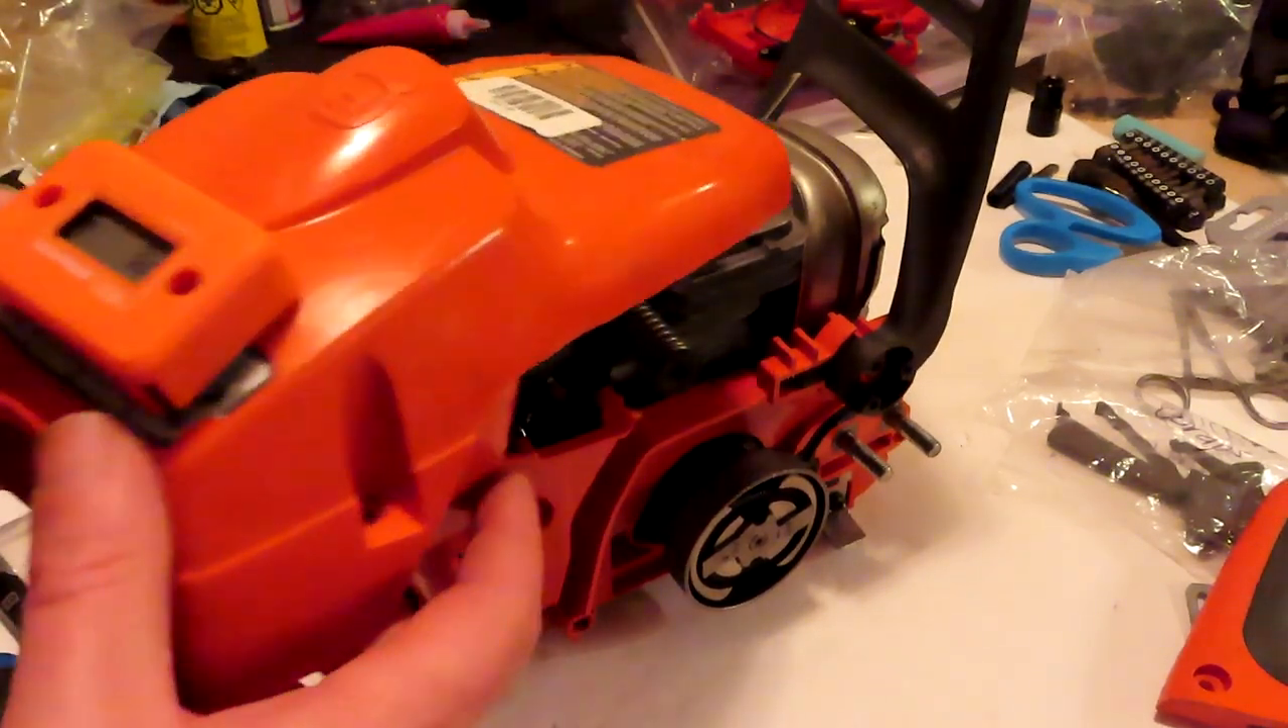We're putting the cover back on and the cover has this fancy tachometer taped on with 3m tape double-sided.